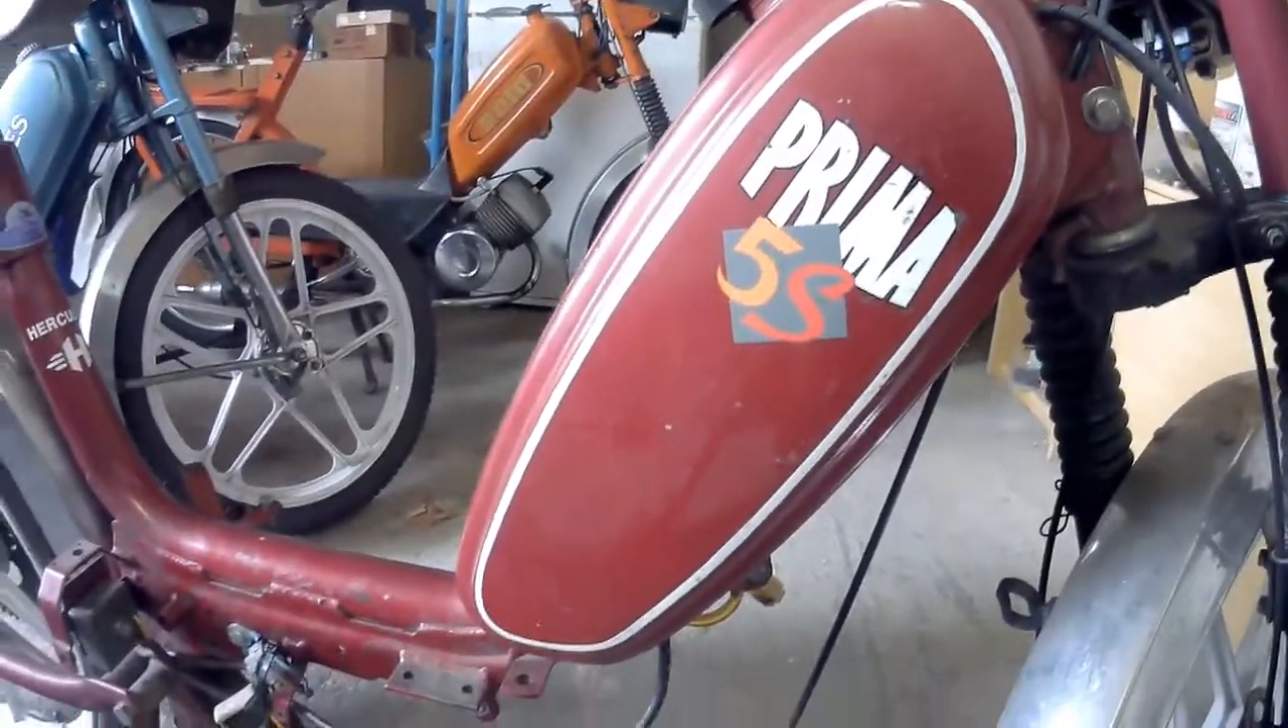Ja, also da fehlt aktuell der Motor.